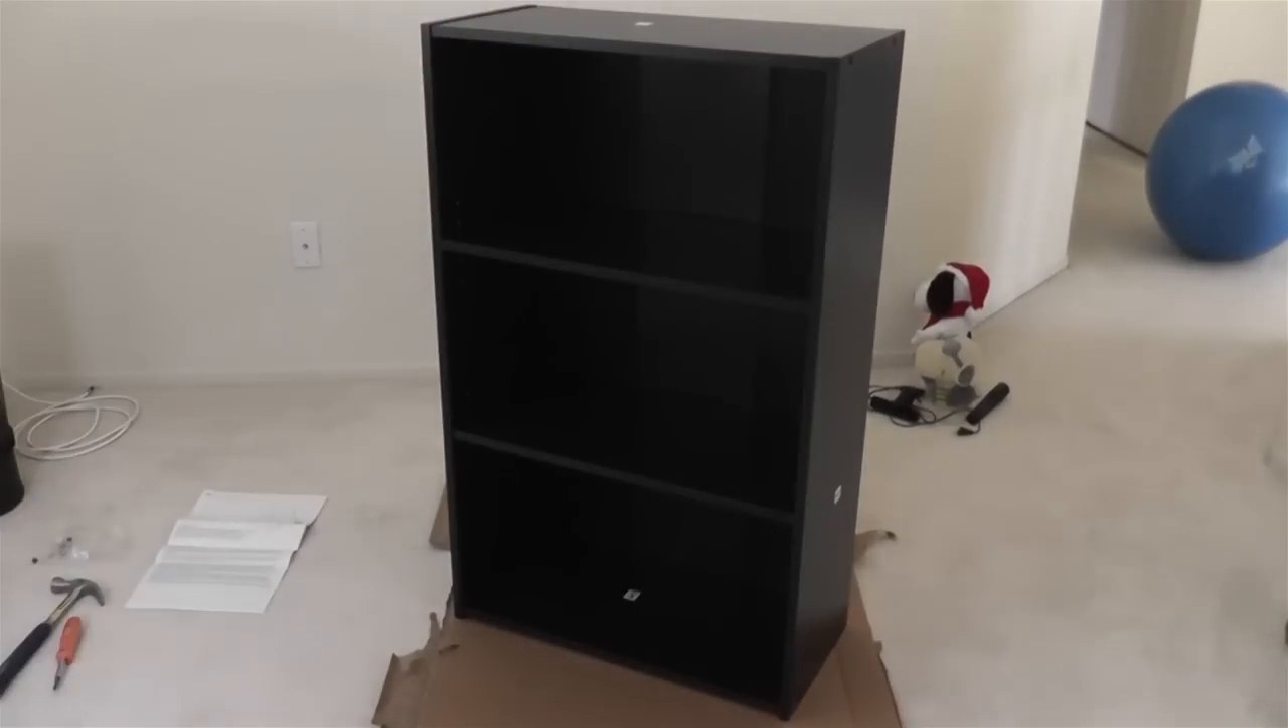So there we have it the finished product there the we have our finished three shelf bookcase.